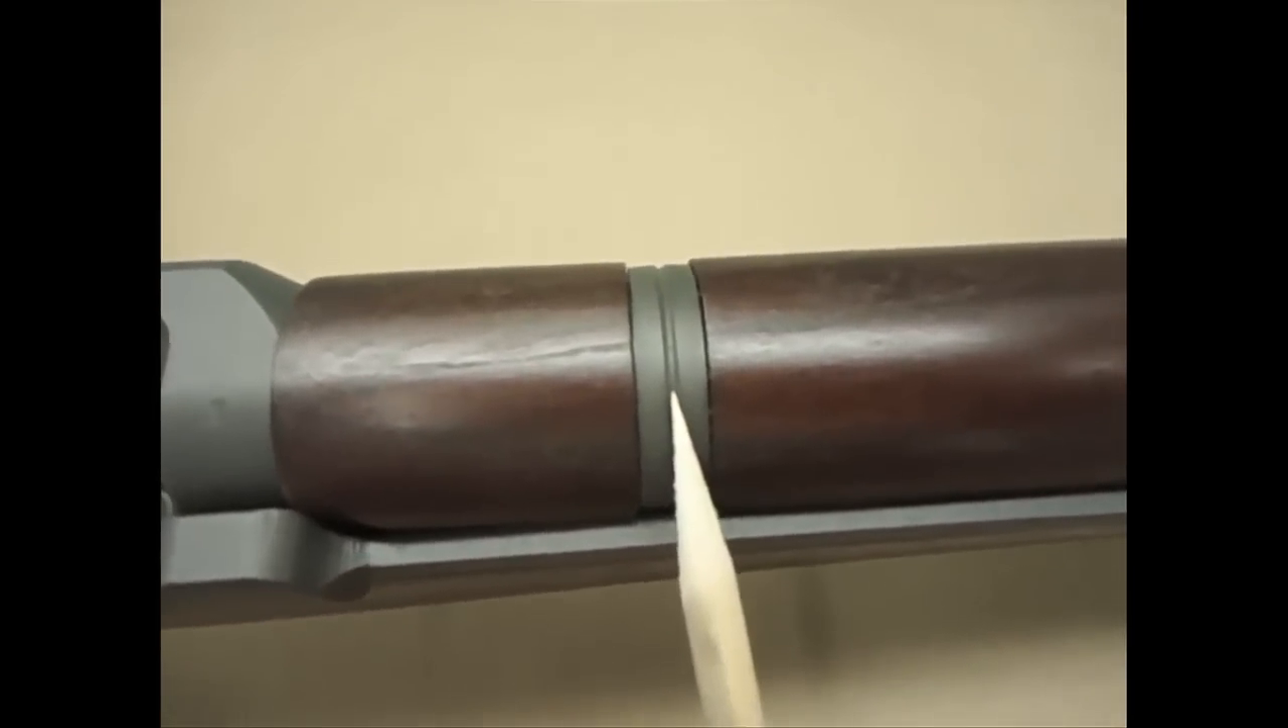So, we located a proper grooved handguard clip and installed that.